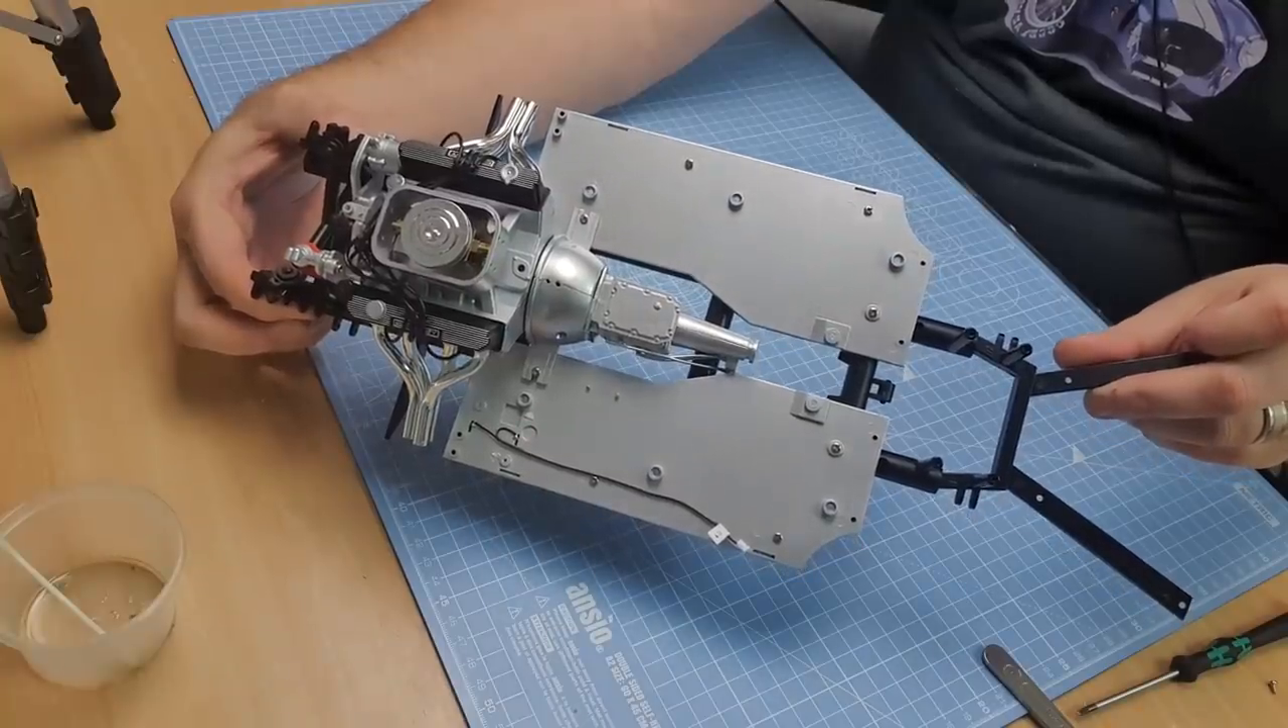So there we go that is the engine in place and that right showing on the side camera is all there is to do in that stage.